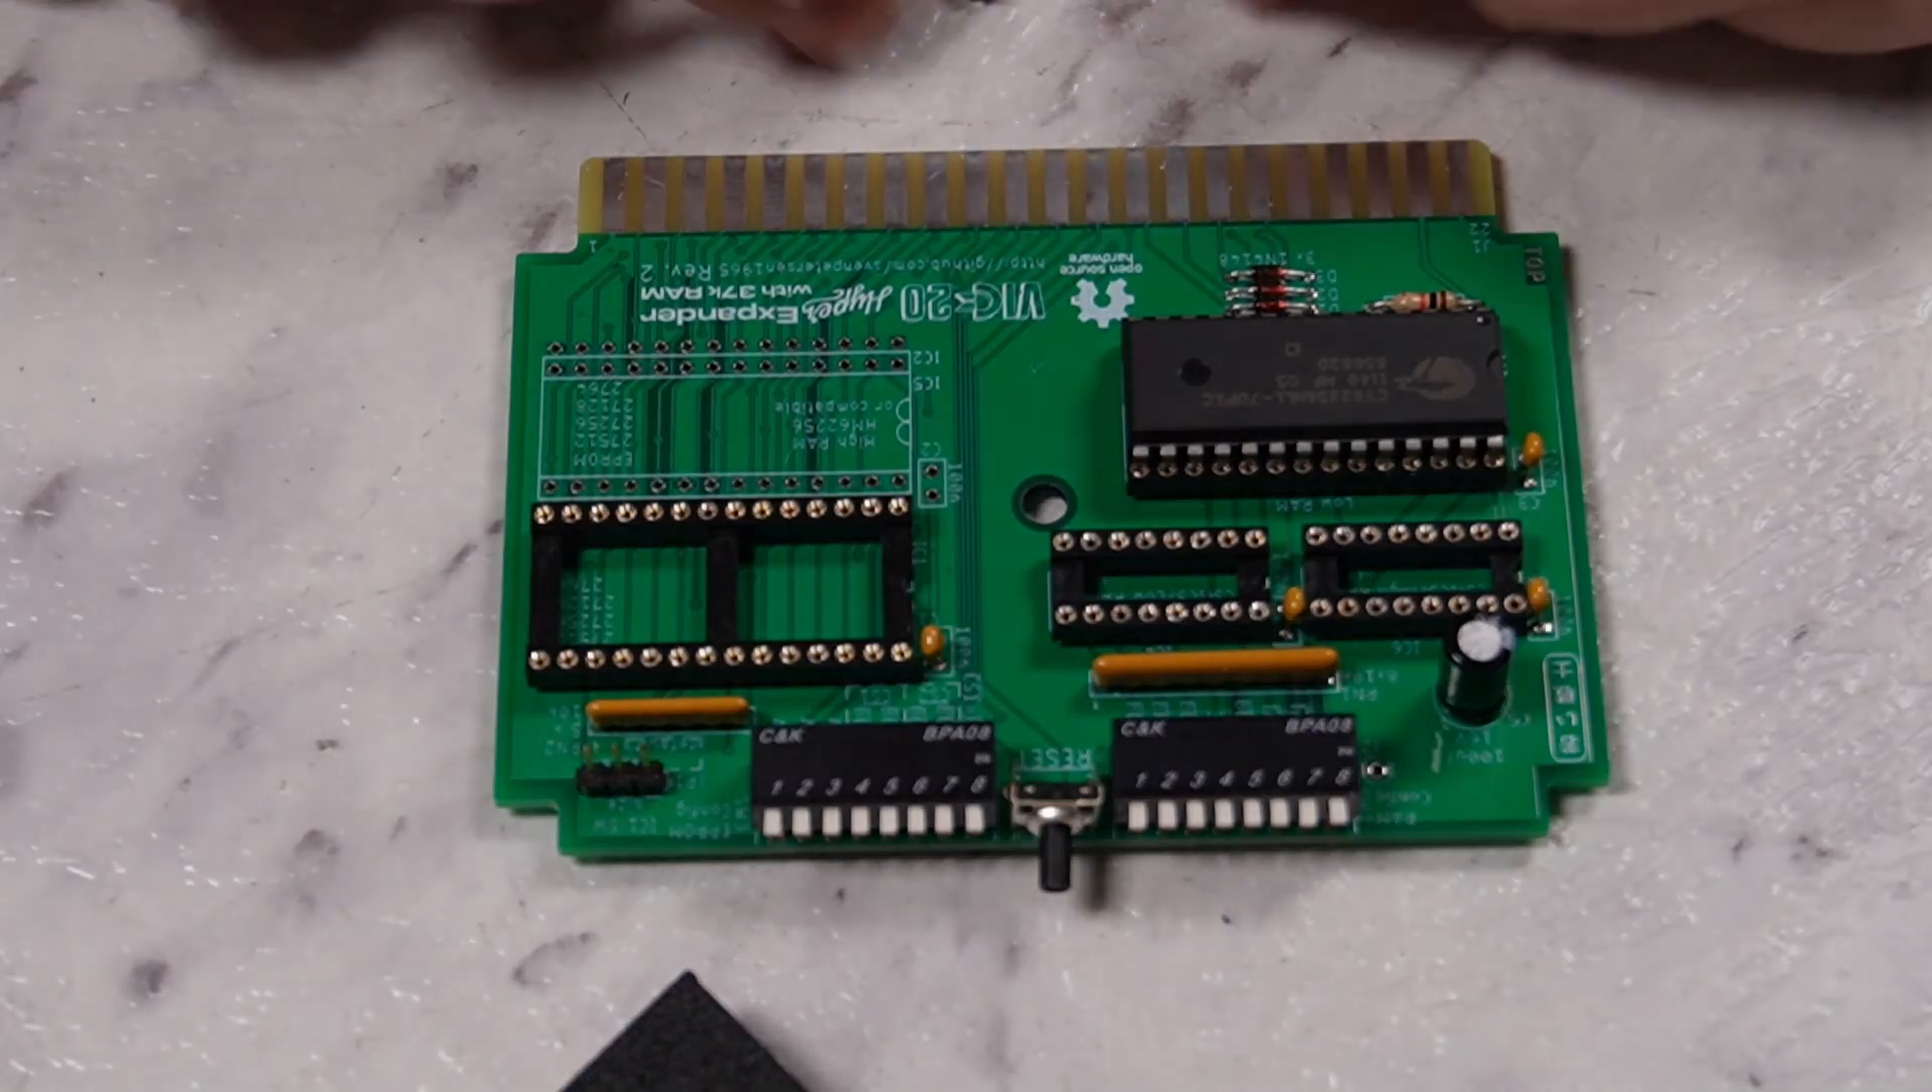Now we've got the the EEPROM here and I'm going to be using an electrically erasable EEPROM here but I won't put that in yet because I've got to program it.